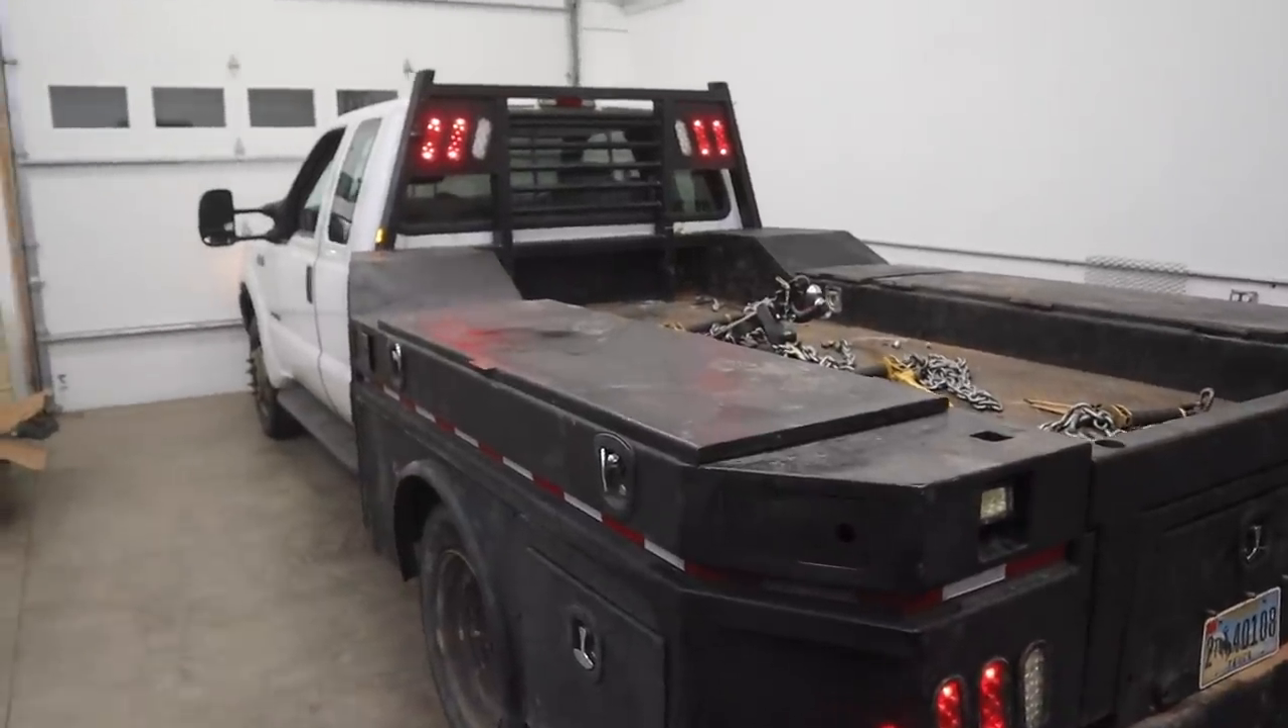Well the bed is on and the lights do work but we're not done yet.